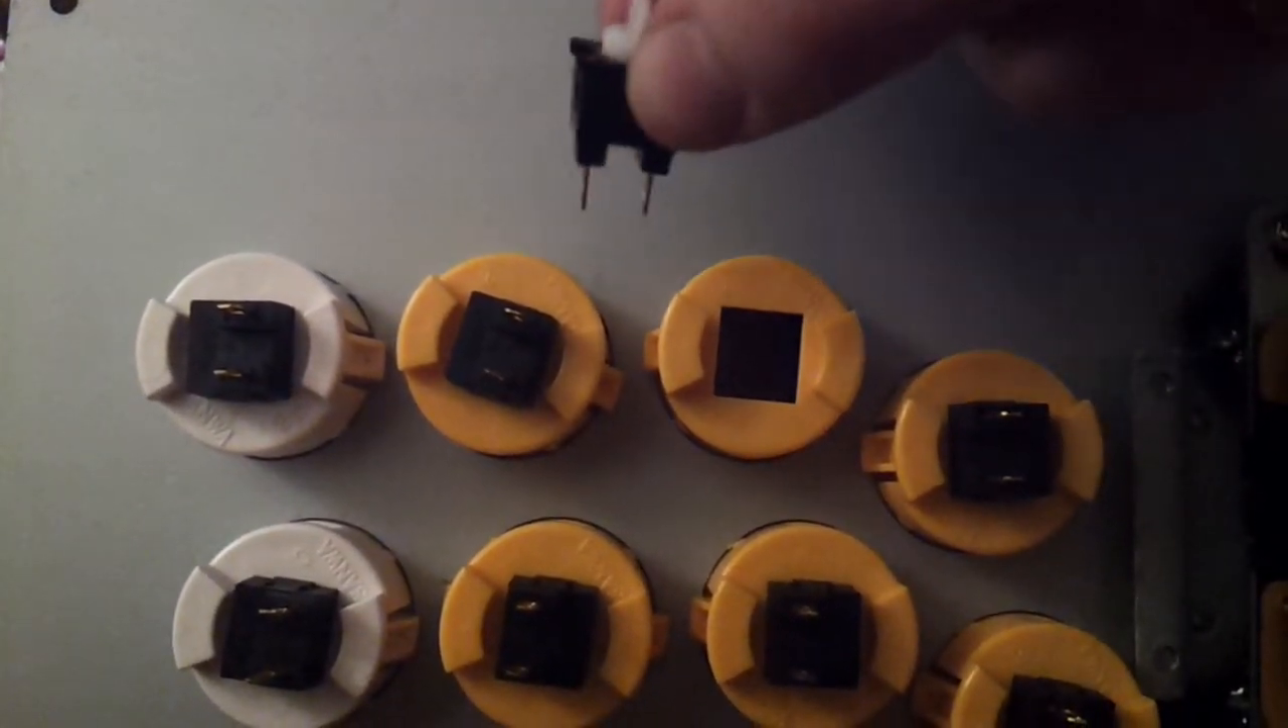And so, there's the micro switch out of the button.